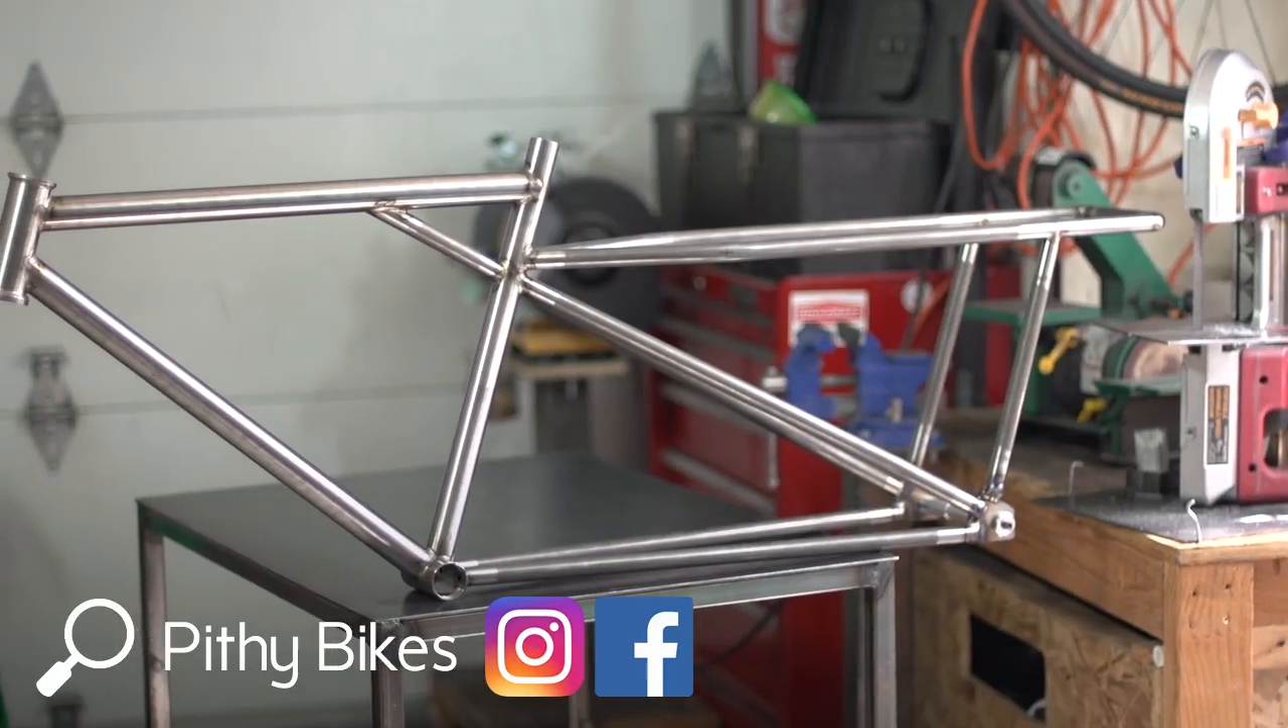And that is a wrap we're done welding all the main tubes.